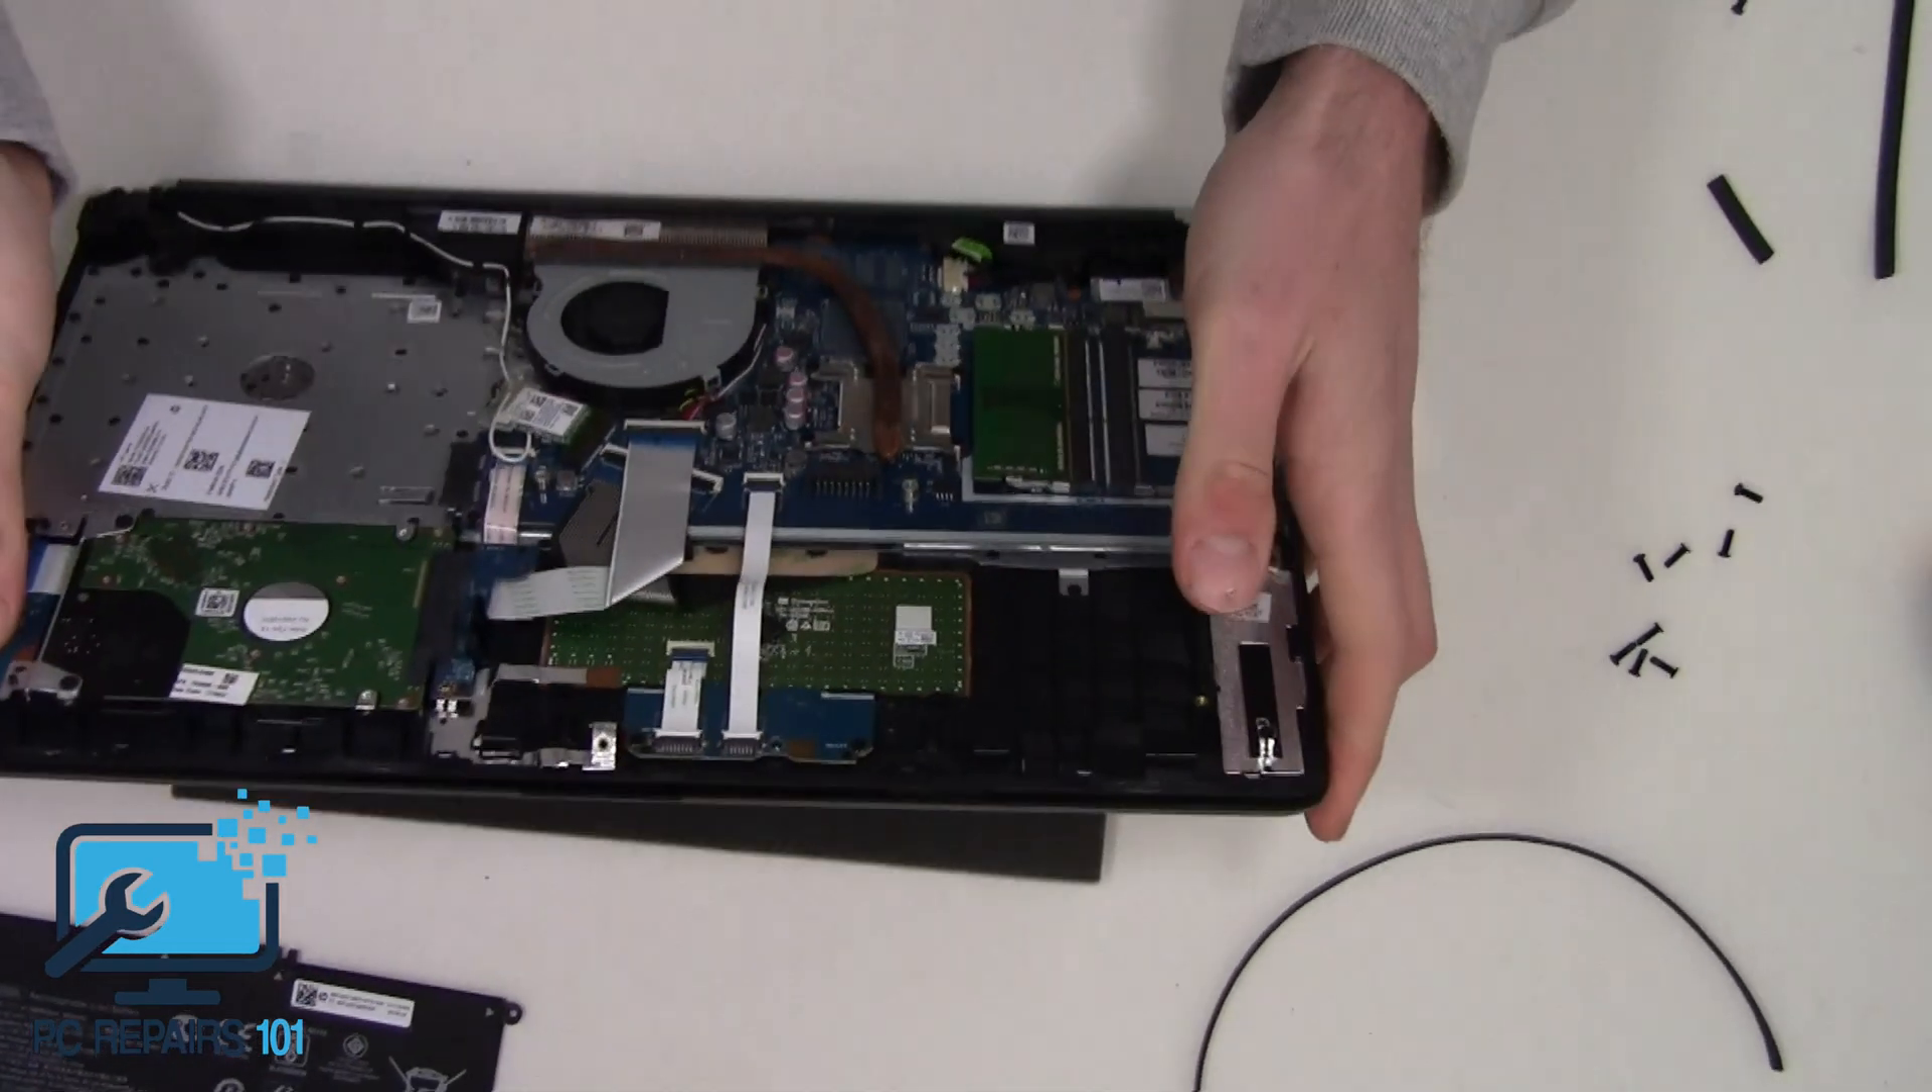Now we've exposed the uh internals of the laptop.